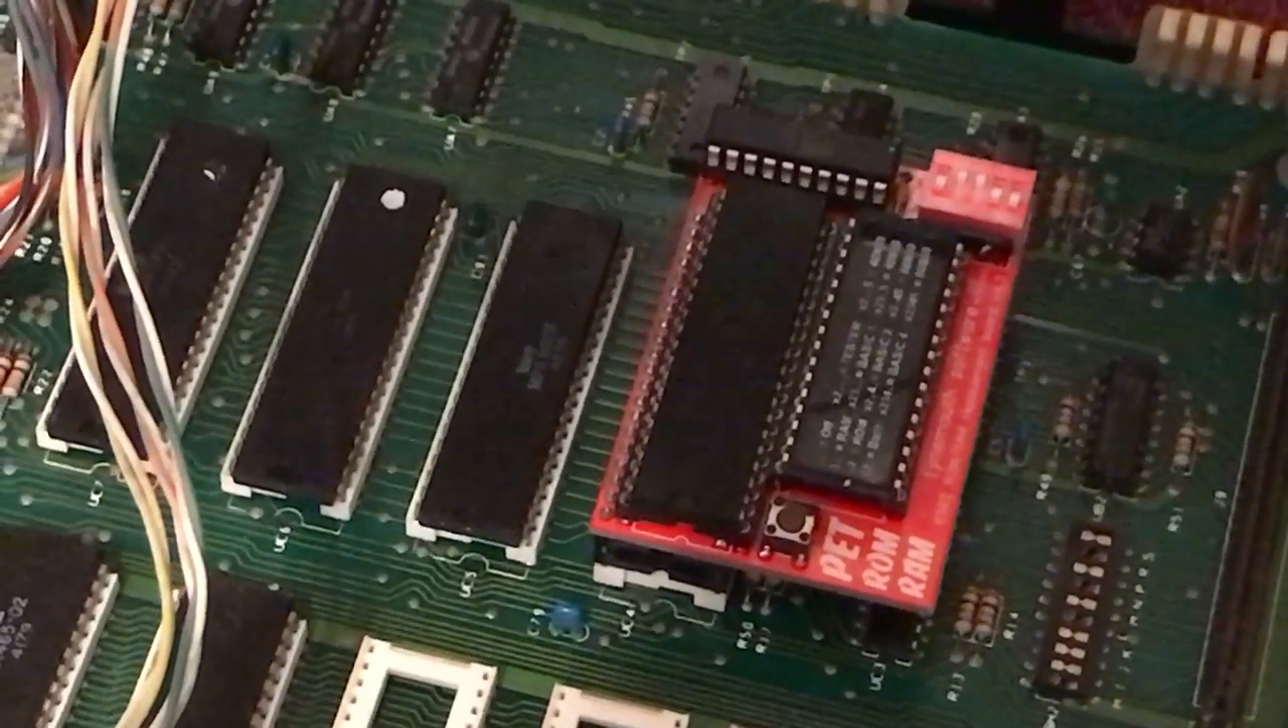The board from The Future Was 8-Bit is now installed in my machine. You can see it installed right there.